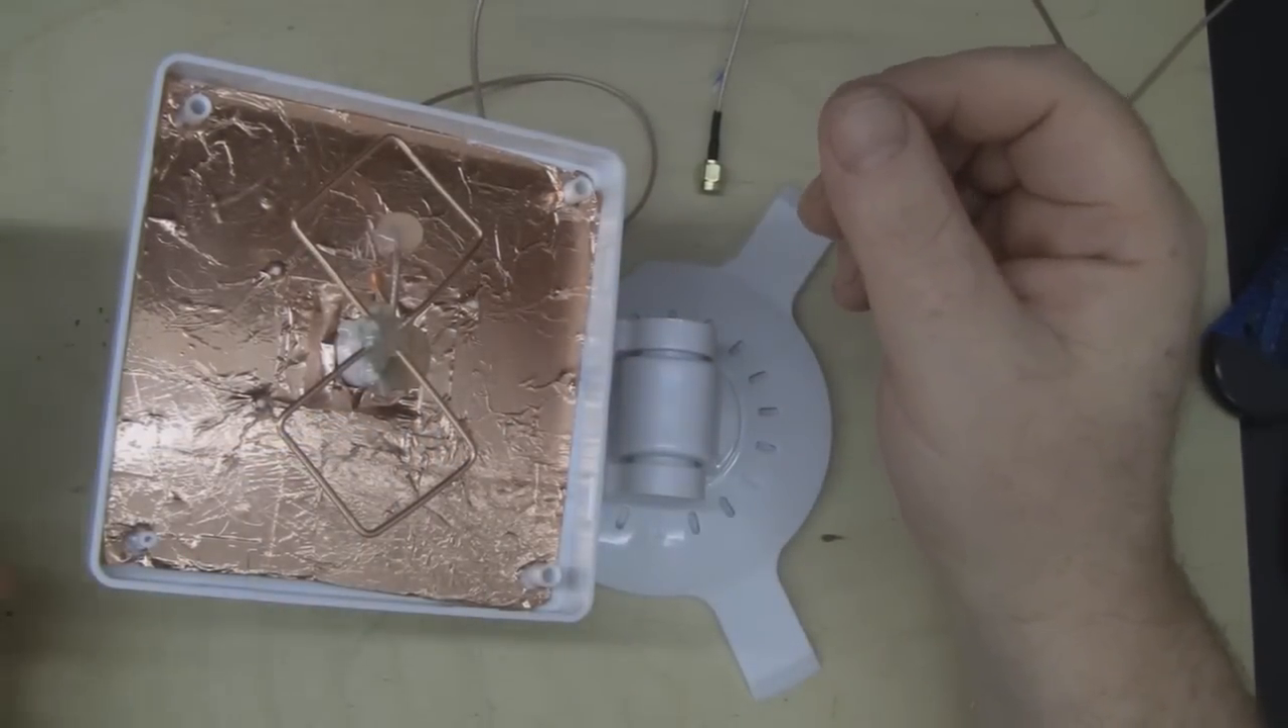So all that's left to do now is to put the lid back on and give it a test and hopefully we've improved things.